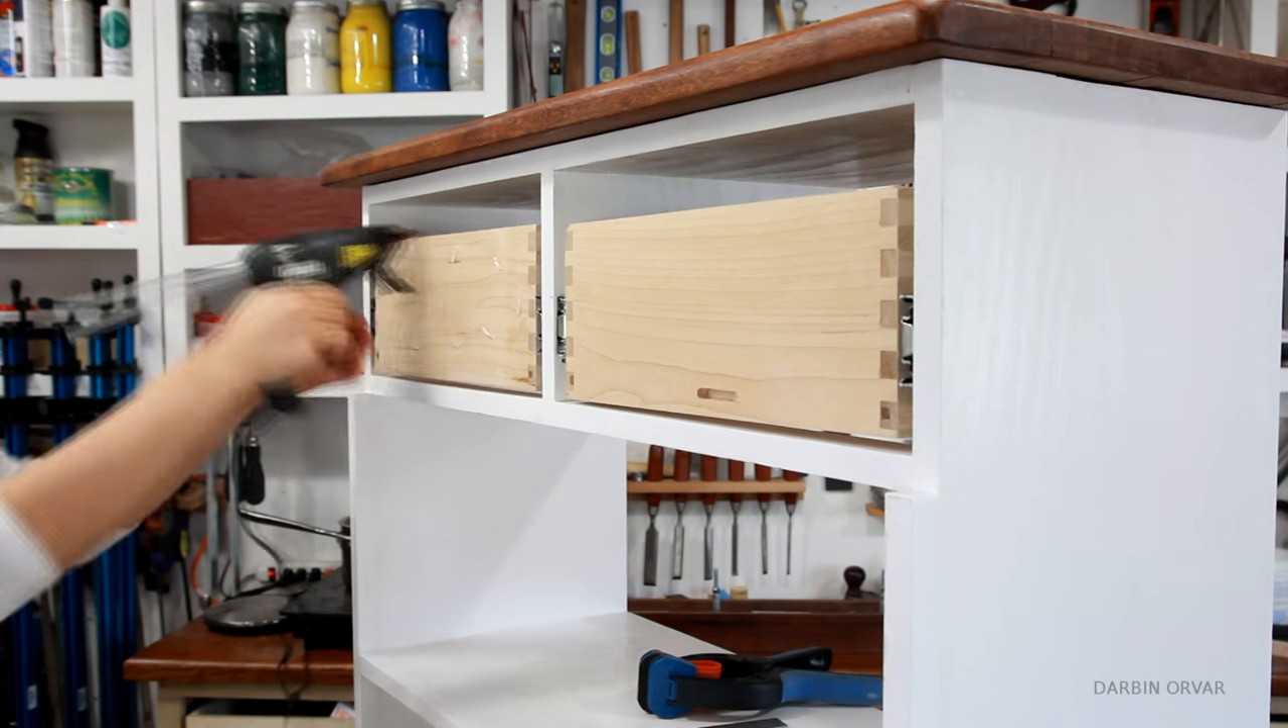And both the drawers are in.